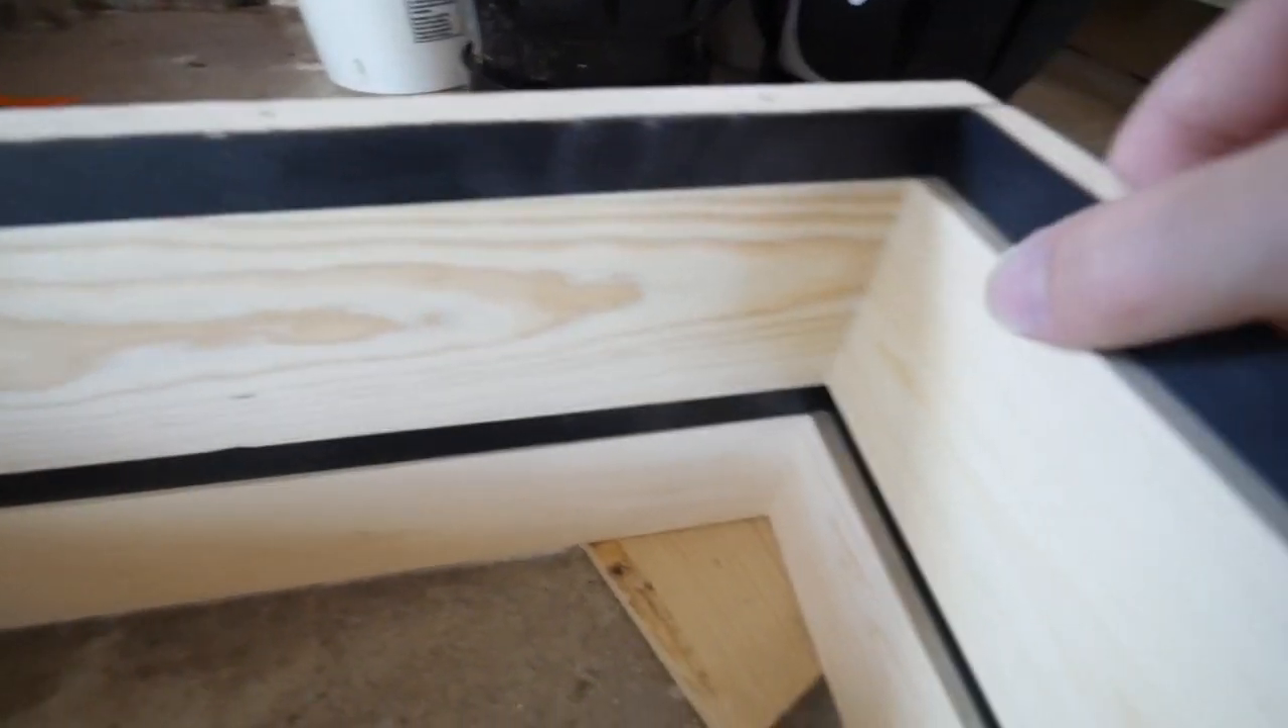Those are the strips that are painted black and they're half an inch wide so they sit just a little bit in from the edge of that wood.